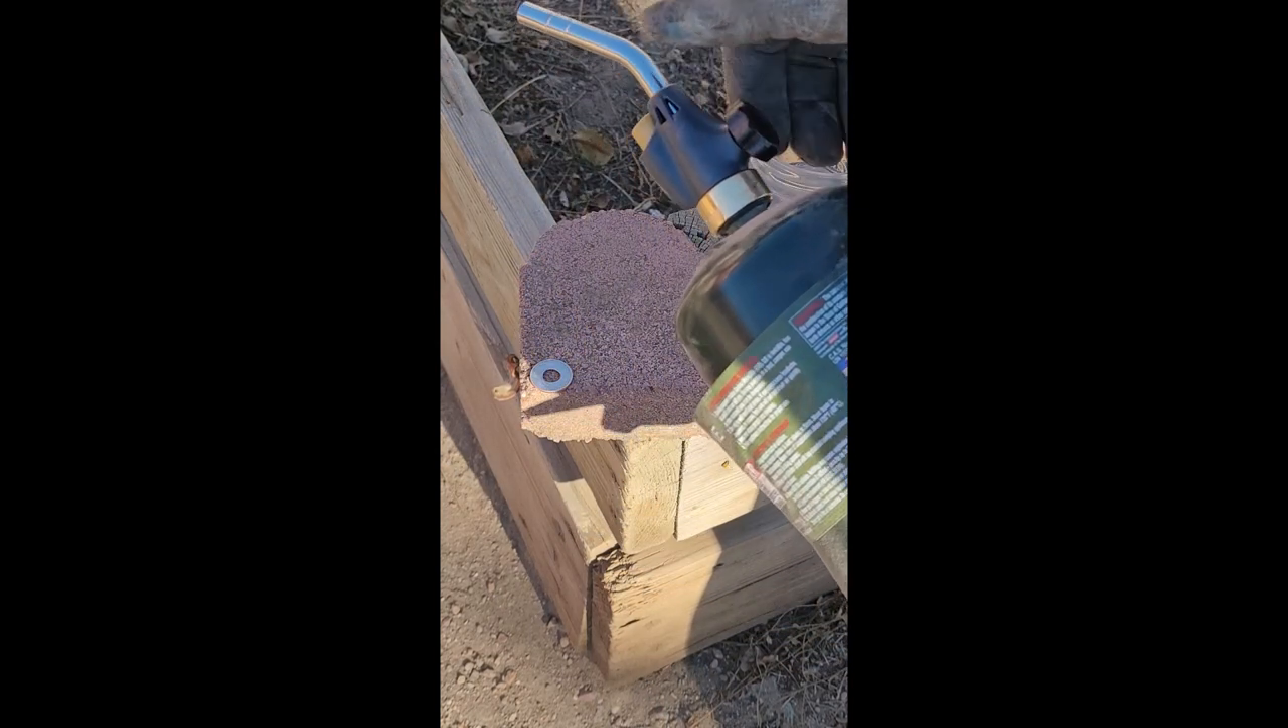We got our torch all set up on the propane bottle.